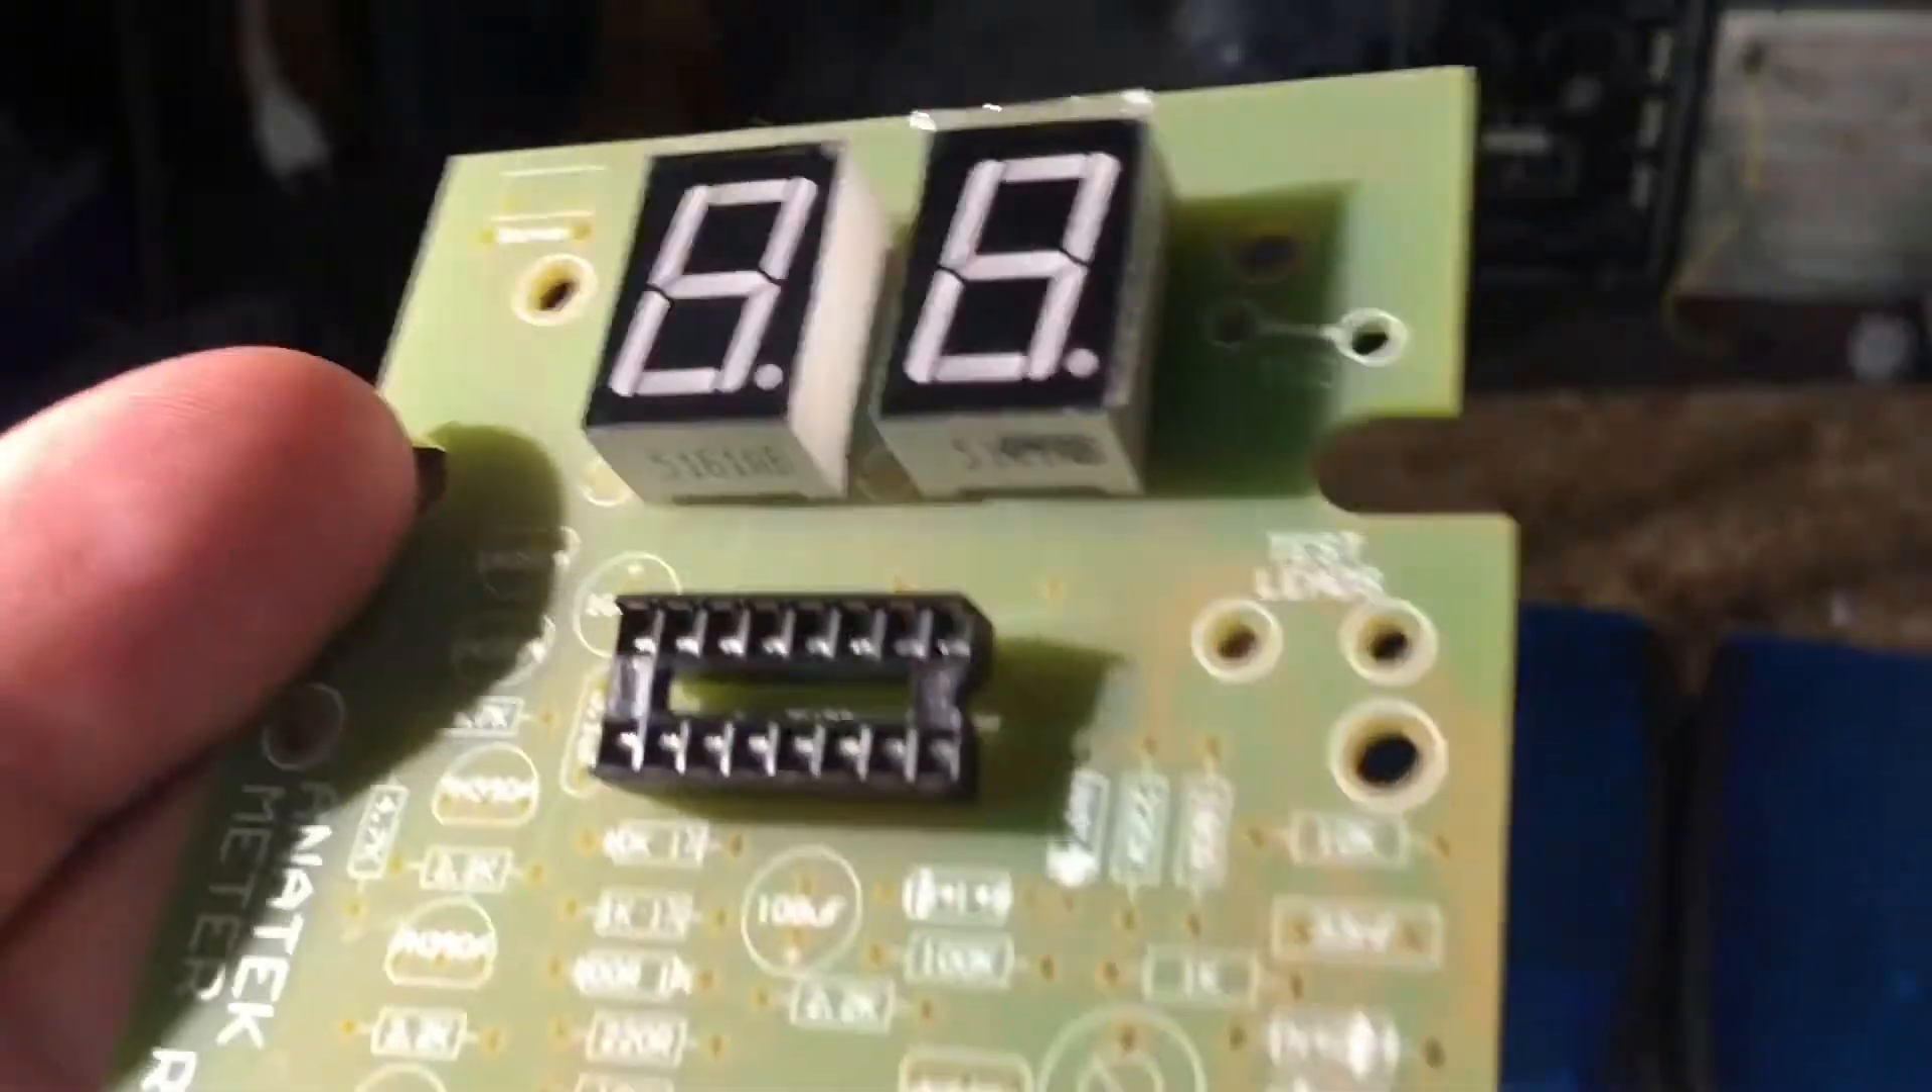Next i've put these ic placement holders notice i didn't put the ic's in.